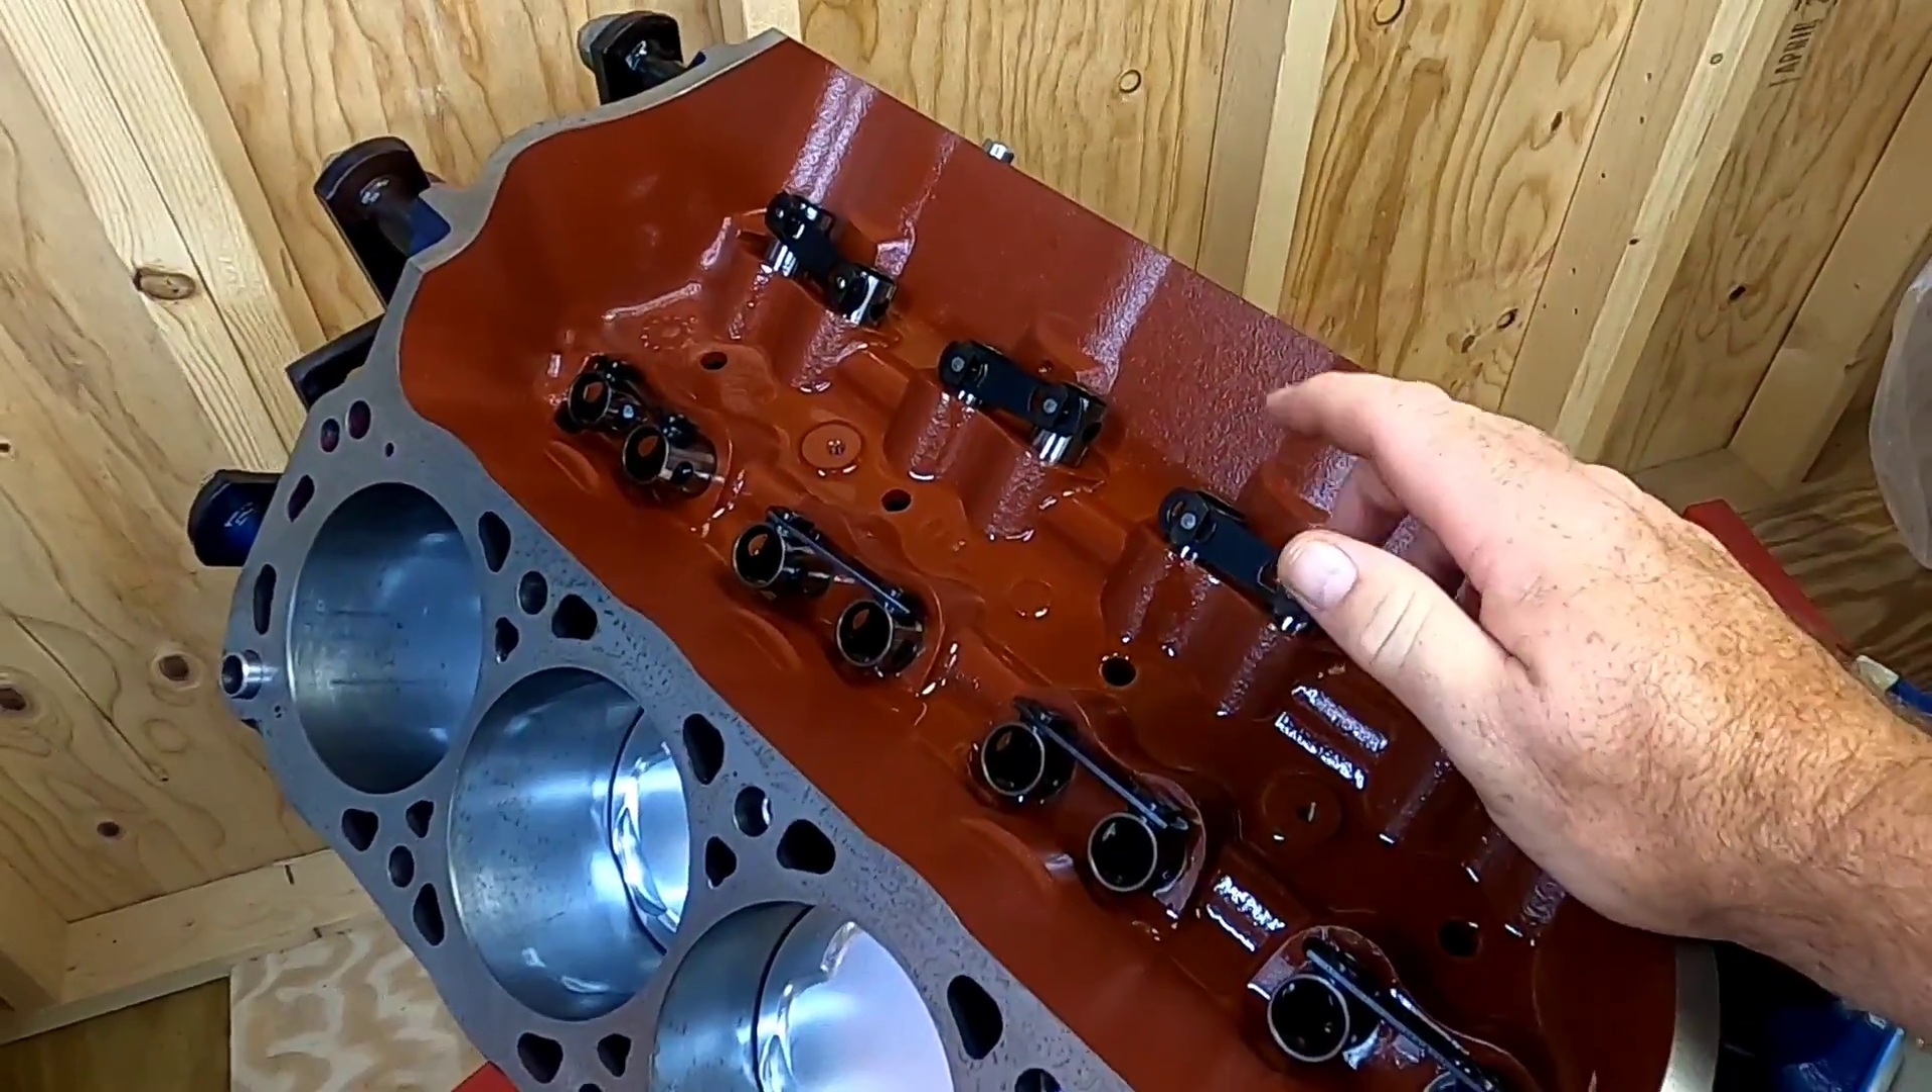Well as you can see i've got all the roller lifters installed and just a quick note you know i actually soaked these in motor oil before i installed them.